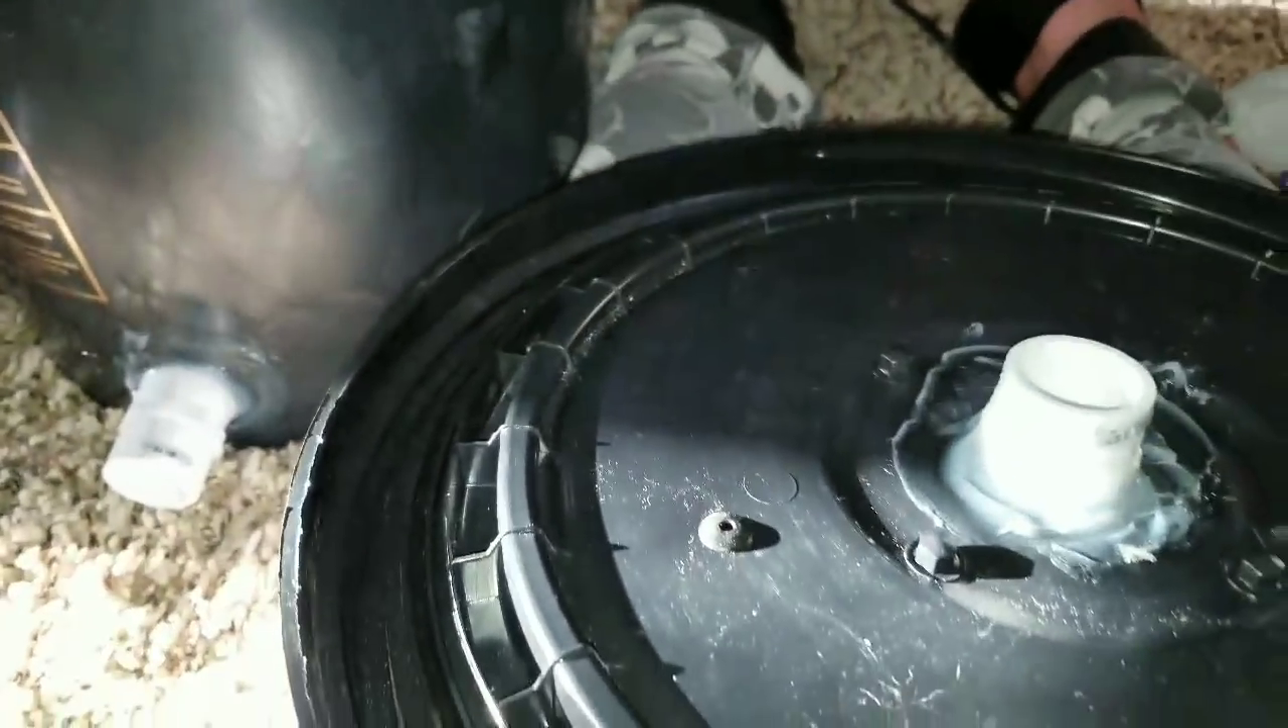Bueno, ya puse los adaptadores Como ven ahí están.